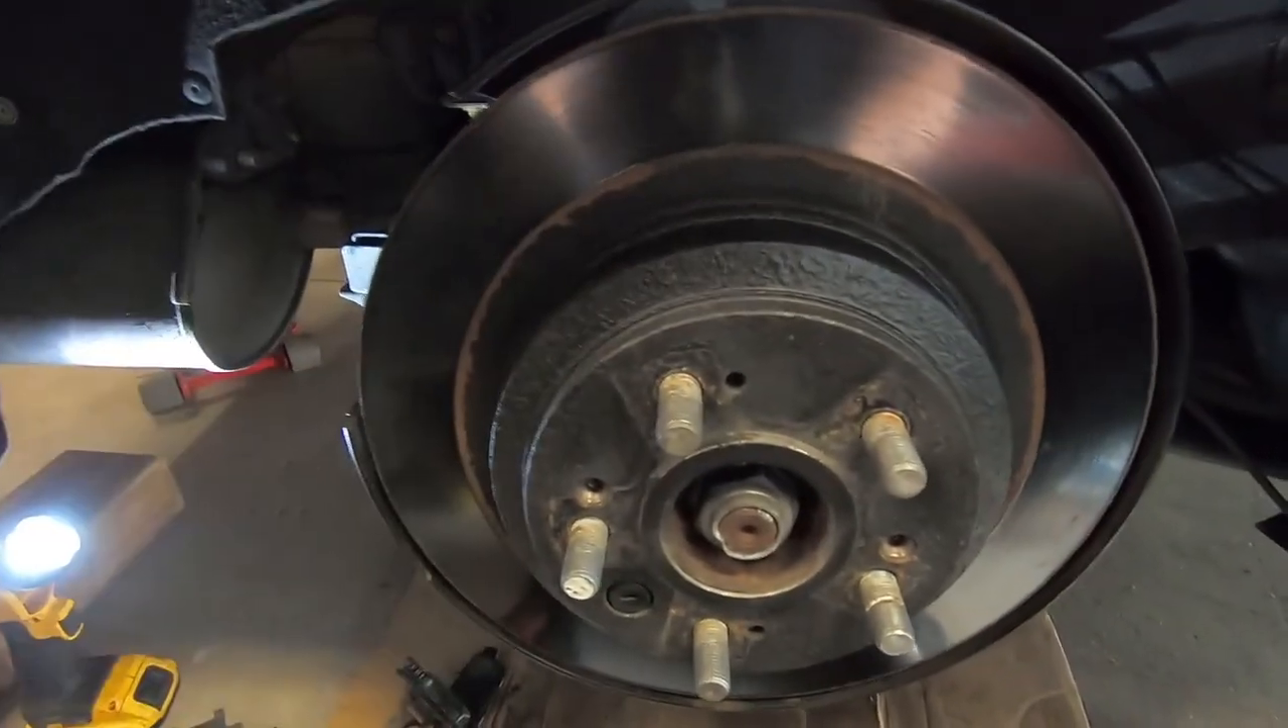All right so now the bracket is off the rotor is the only thing remaining so we just got to go ahead and get this thing off.